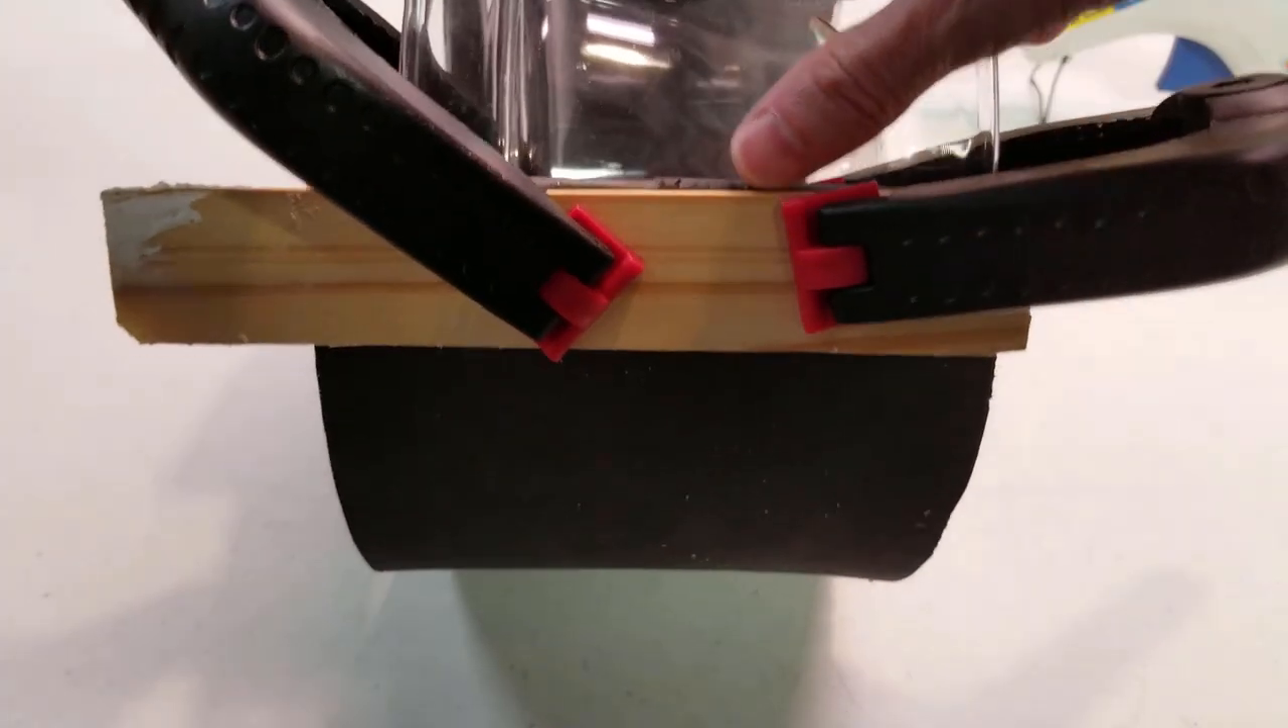I've just got some clamps on here now and a piece of wood to make sure there's no bad dents in it from the clamp pressure.